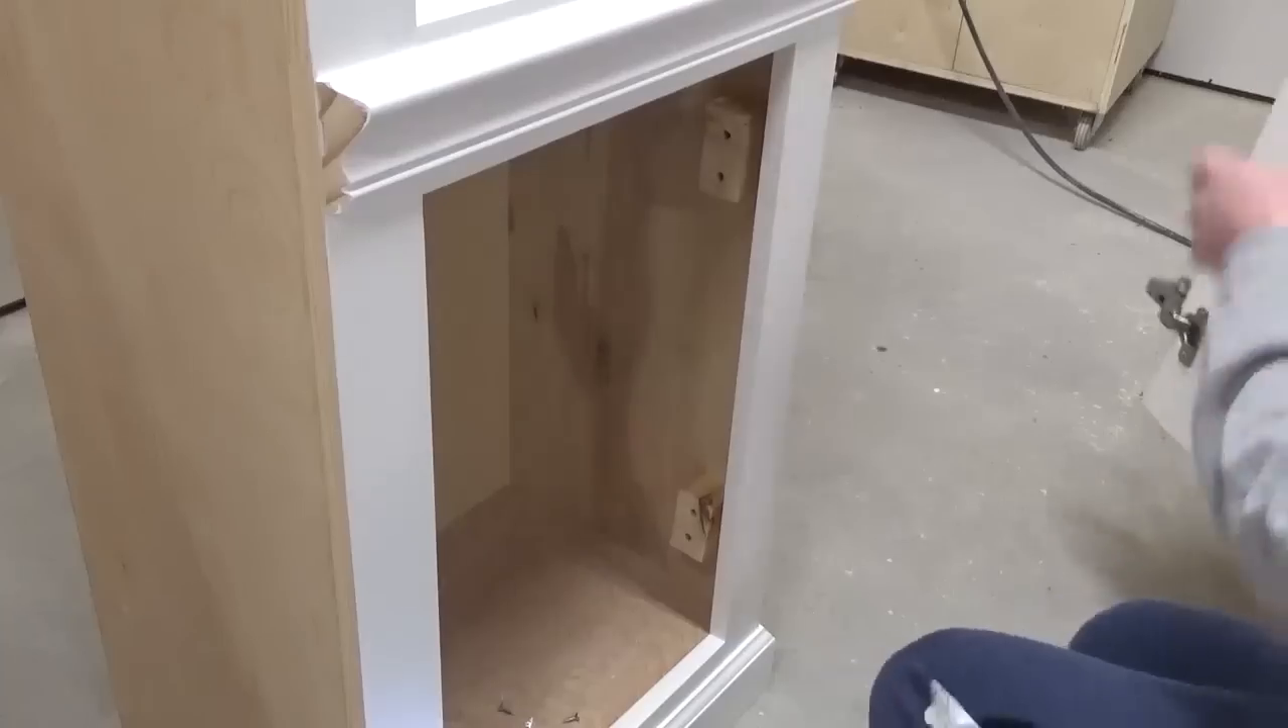I screwed these blocks in place so that I could mount the doors to these instead of the face frame.